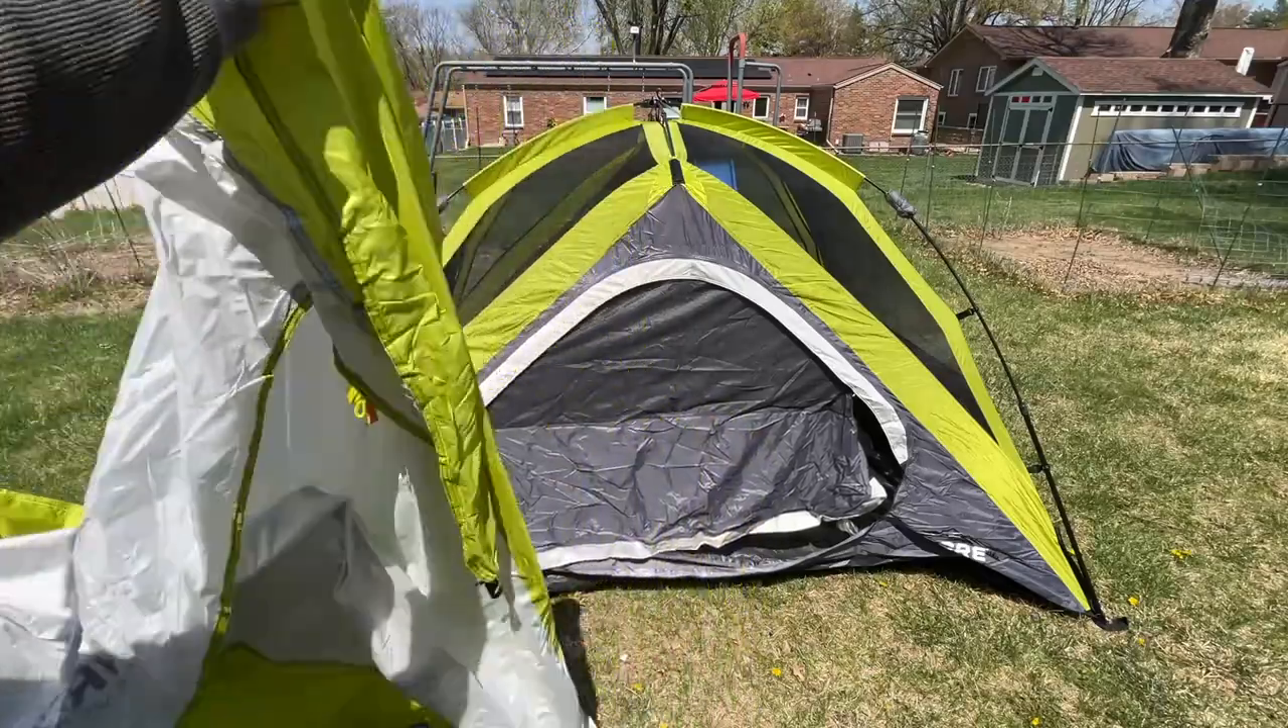Okay, so I have the main tent up now.